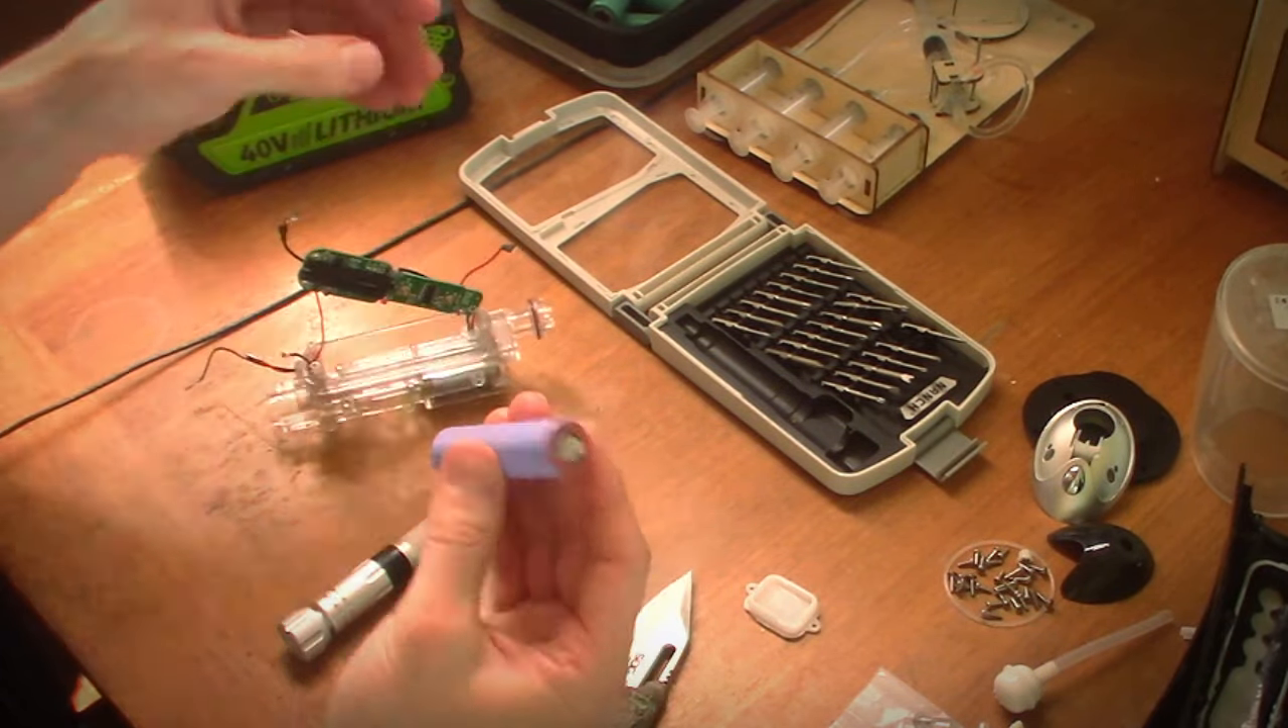So we've got the battery free.